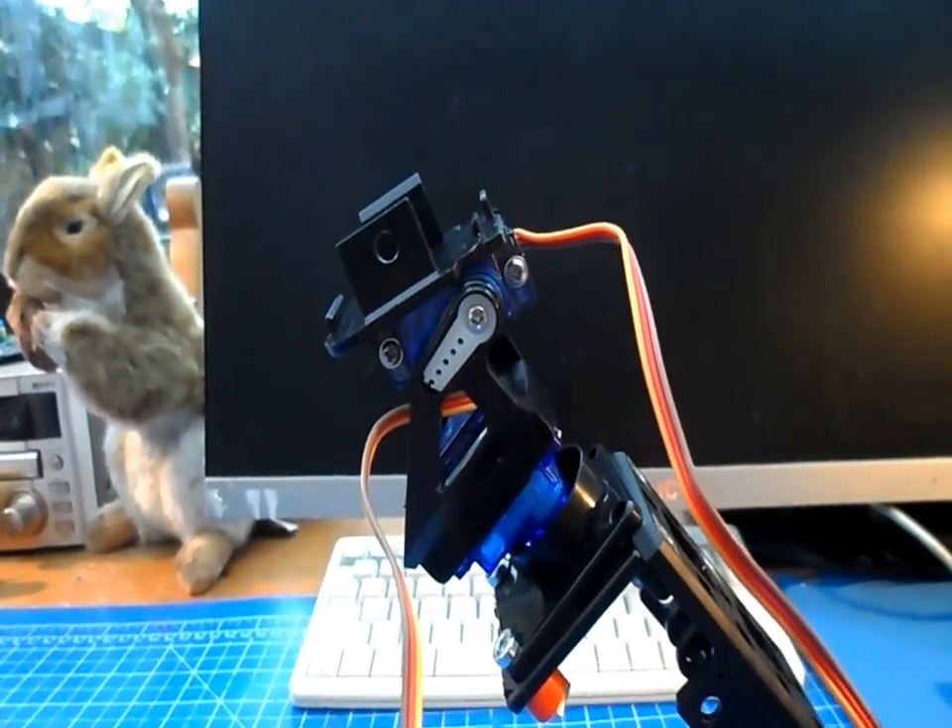So now we have the pan and tilt movement fitted.